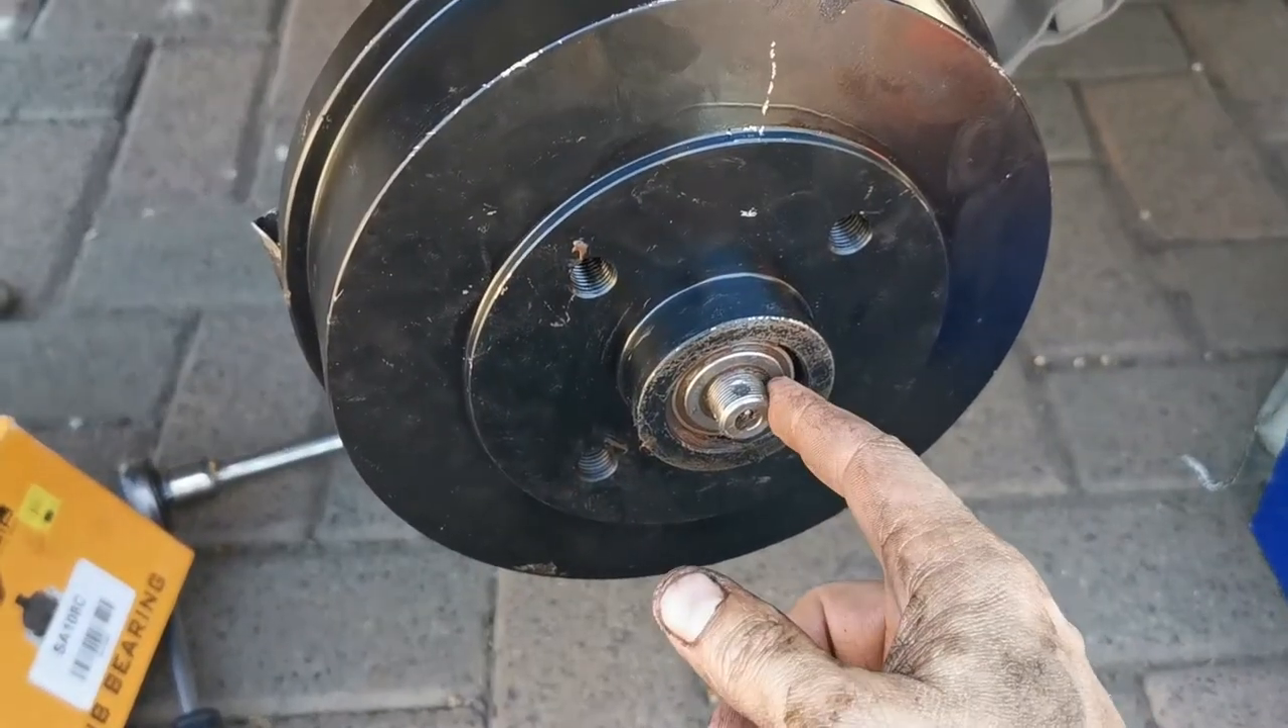Okay as you guys can see the other bearing is in and the hub is turning quite freely.